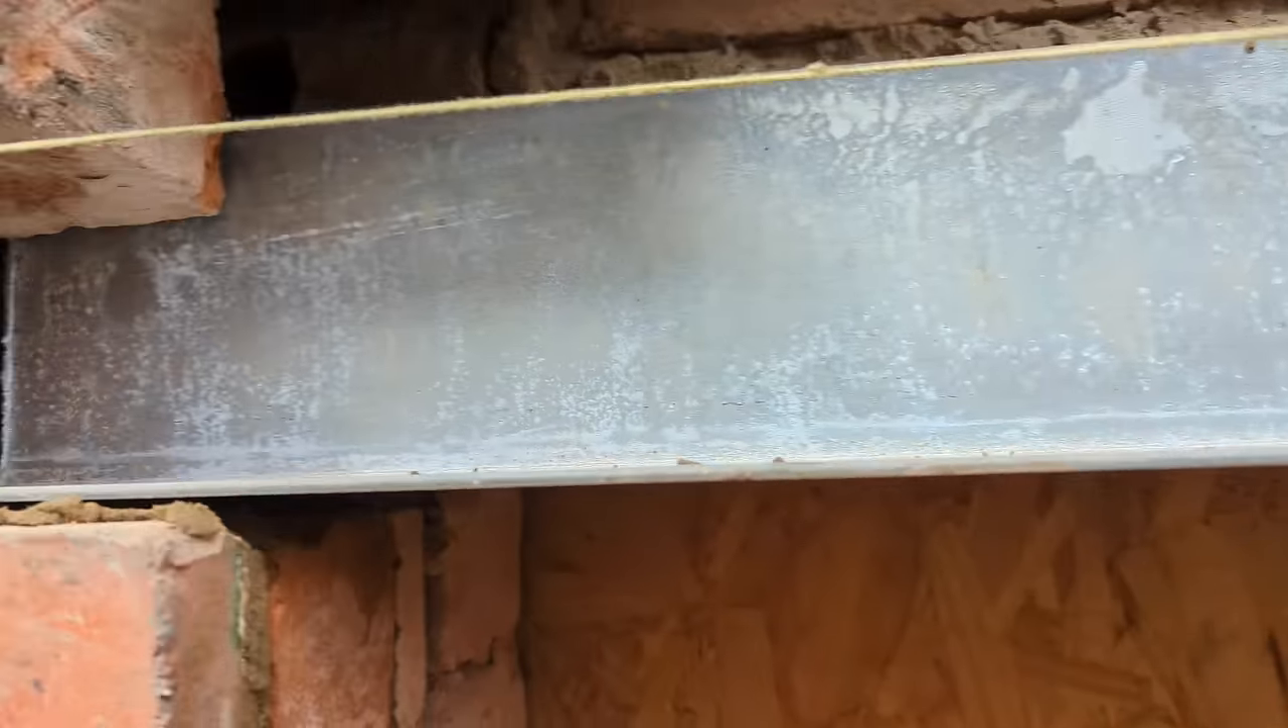And I'm just working now on putting our final lintel in. So we've just slotted this in. I definitely didn't lose my trowel down the cavity for 20 minutes.